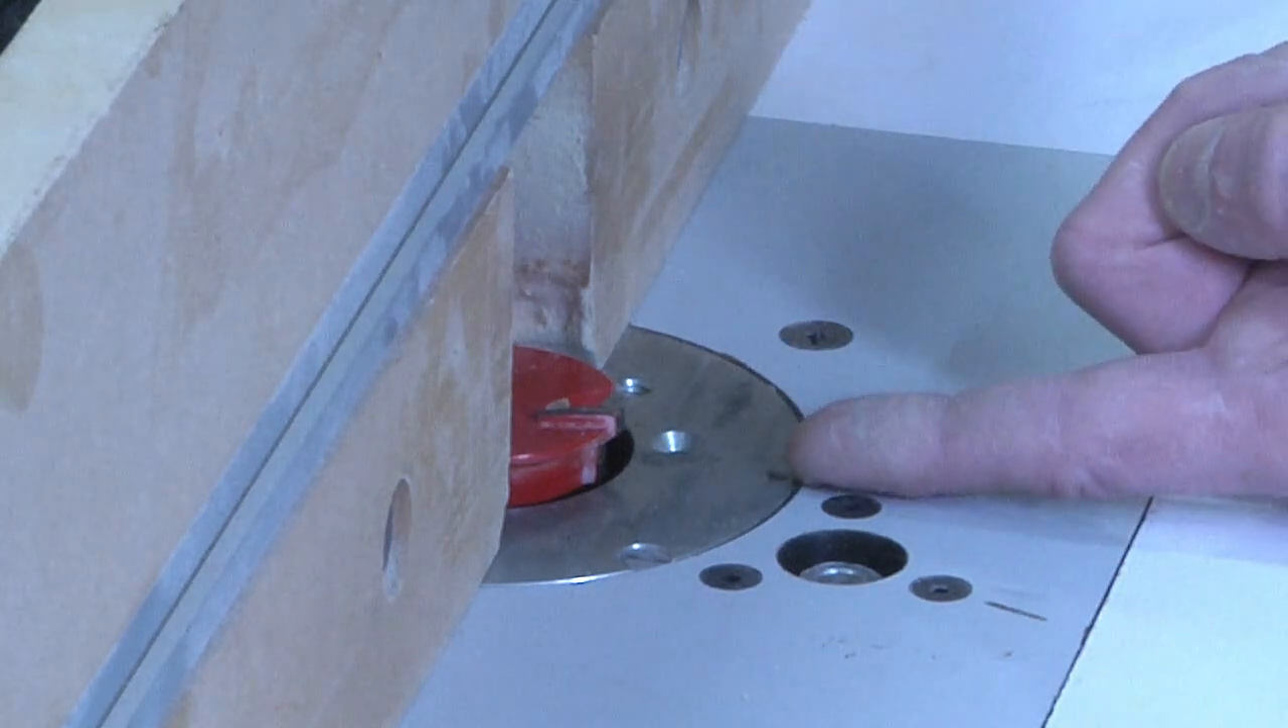Okay so I have the router bit in the table for our first setup which will be making the fronts and backs to the drawer.